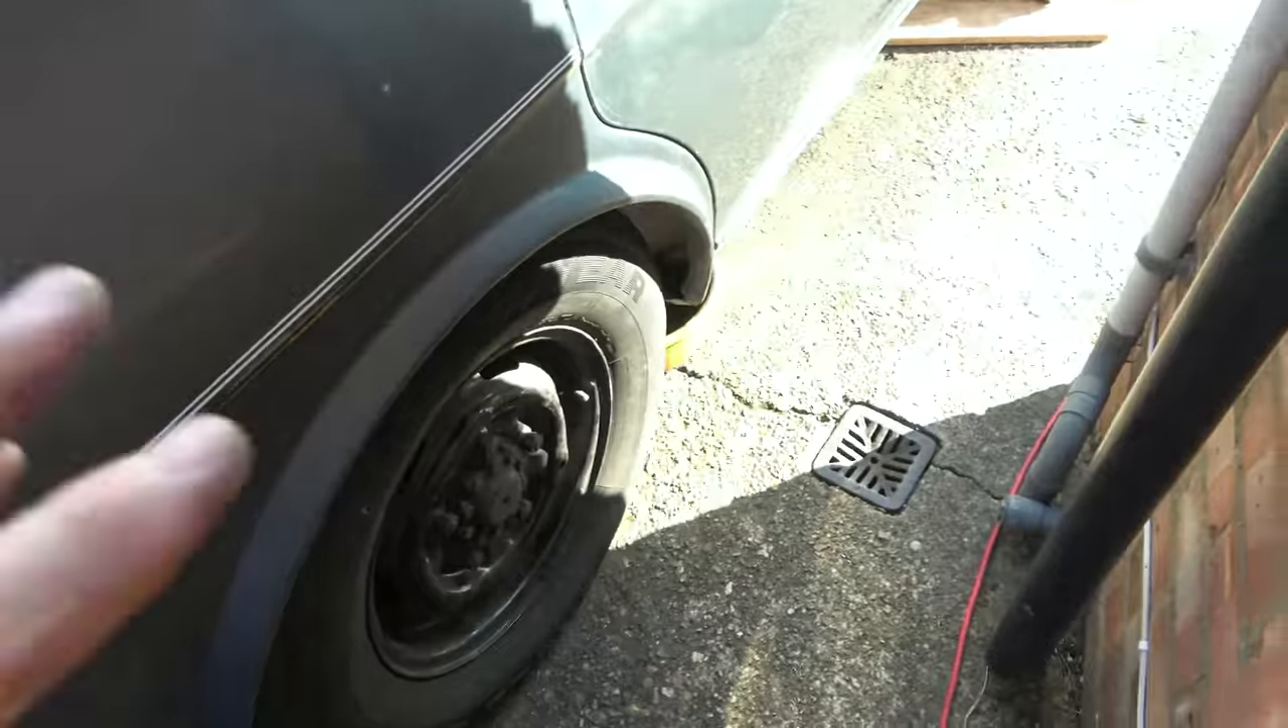Okay I put the wheel back on and lowered the car.